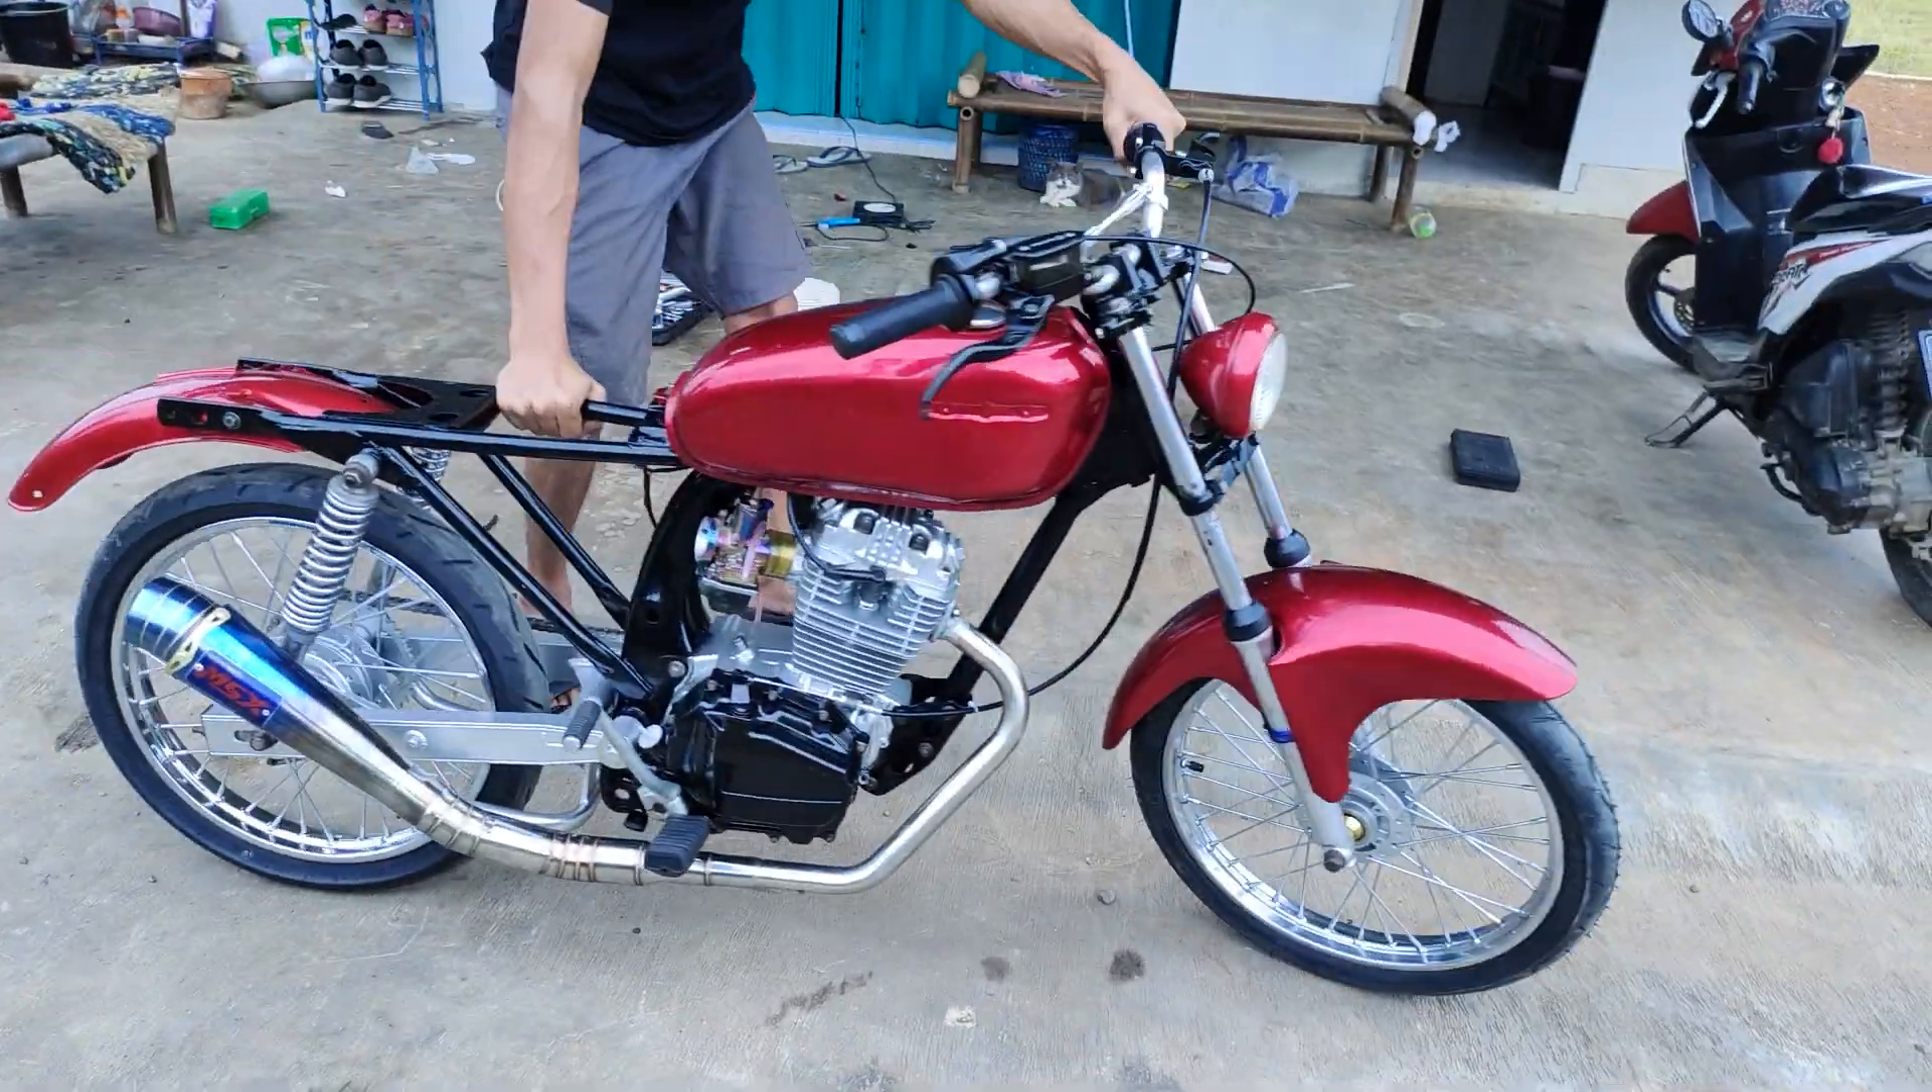Ya joknya nih yang belum jadi cuy.